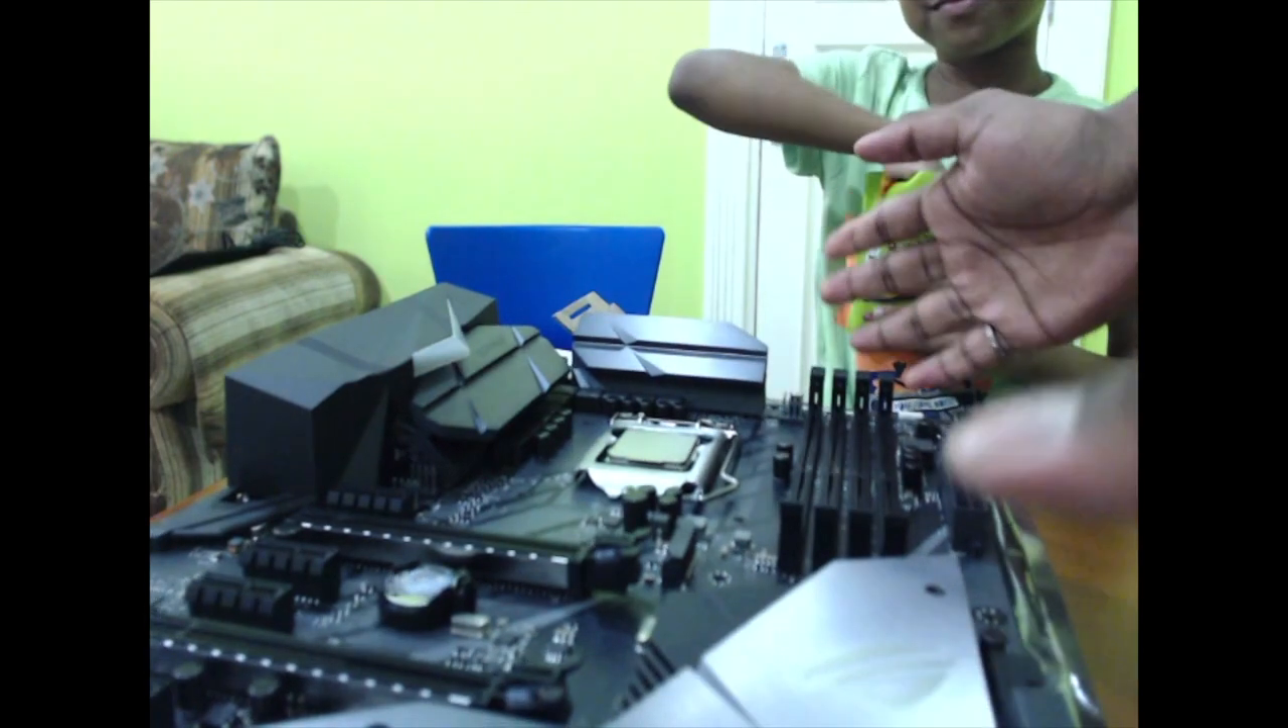Finally guys, CPU is inside the motherboard. We are actually done with the CPU.